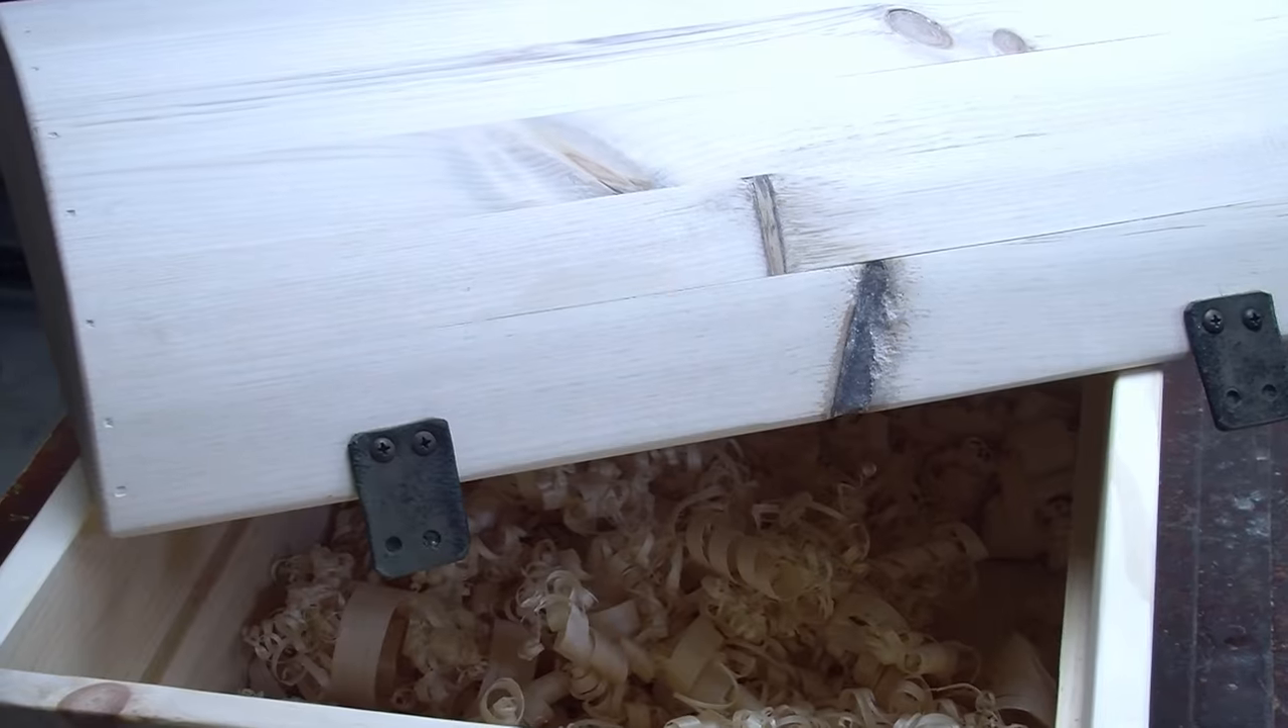So what I'm going to do is go ahead and attach our hinges to the back, I've already done it to our lid, and then we'll go ahead and punch holes in the hasp for the front.